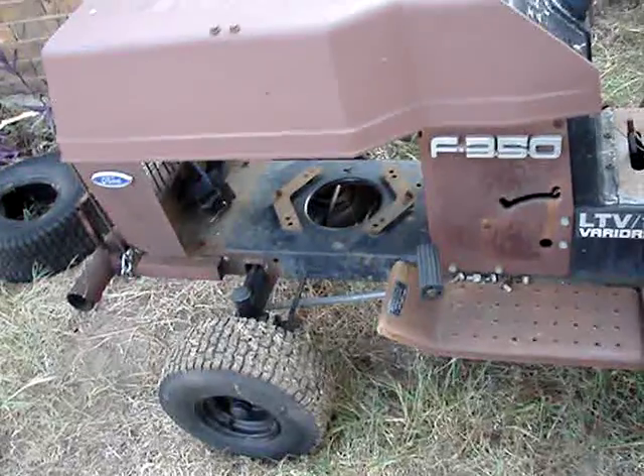Everyone, you know, has commented, why haven't I got an engine in this thing yet? But, engine's the last of my problems and worries, because it's an 18-horse Twins going in it, one that I already had that ran.